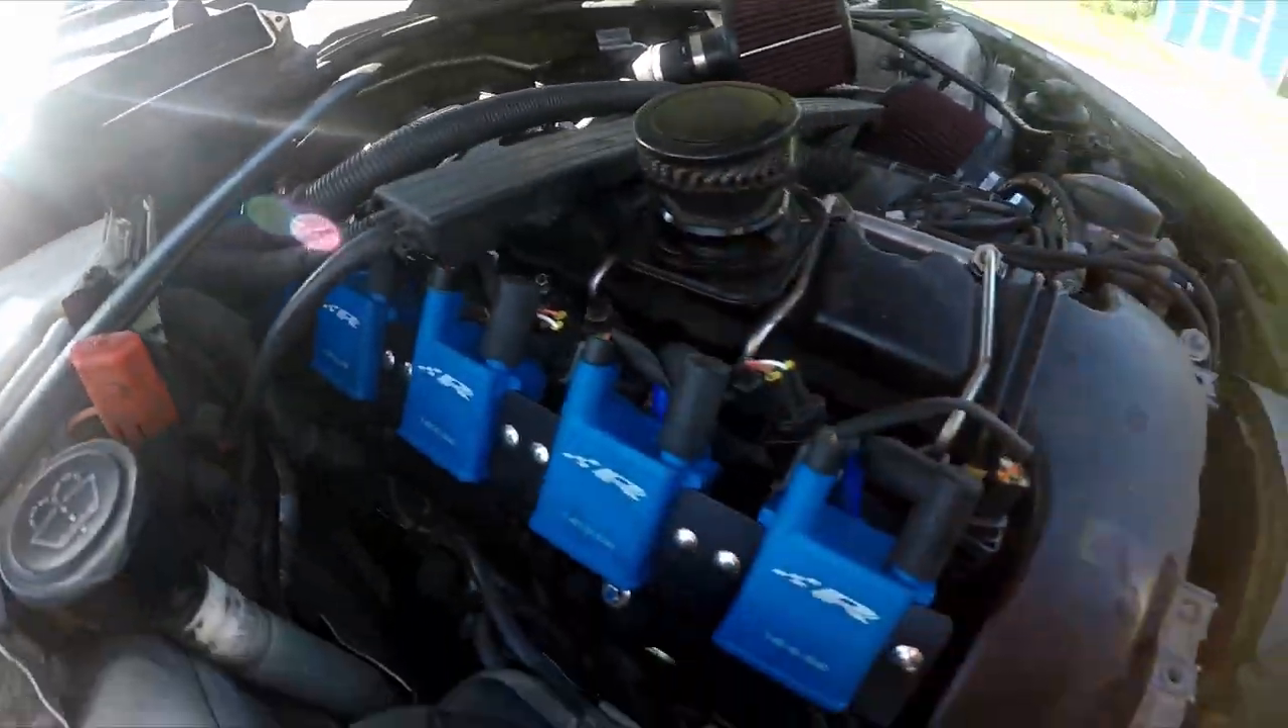I just installed the upgraded PR coils.